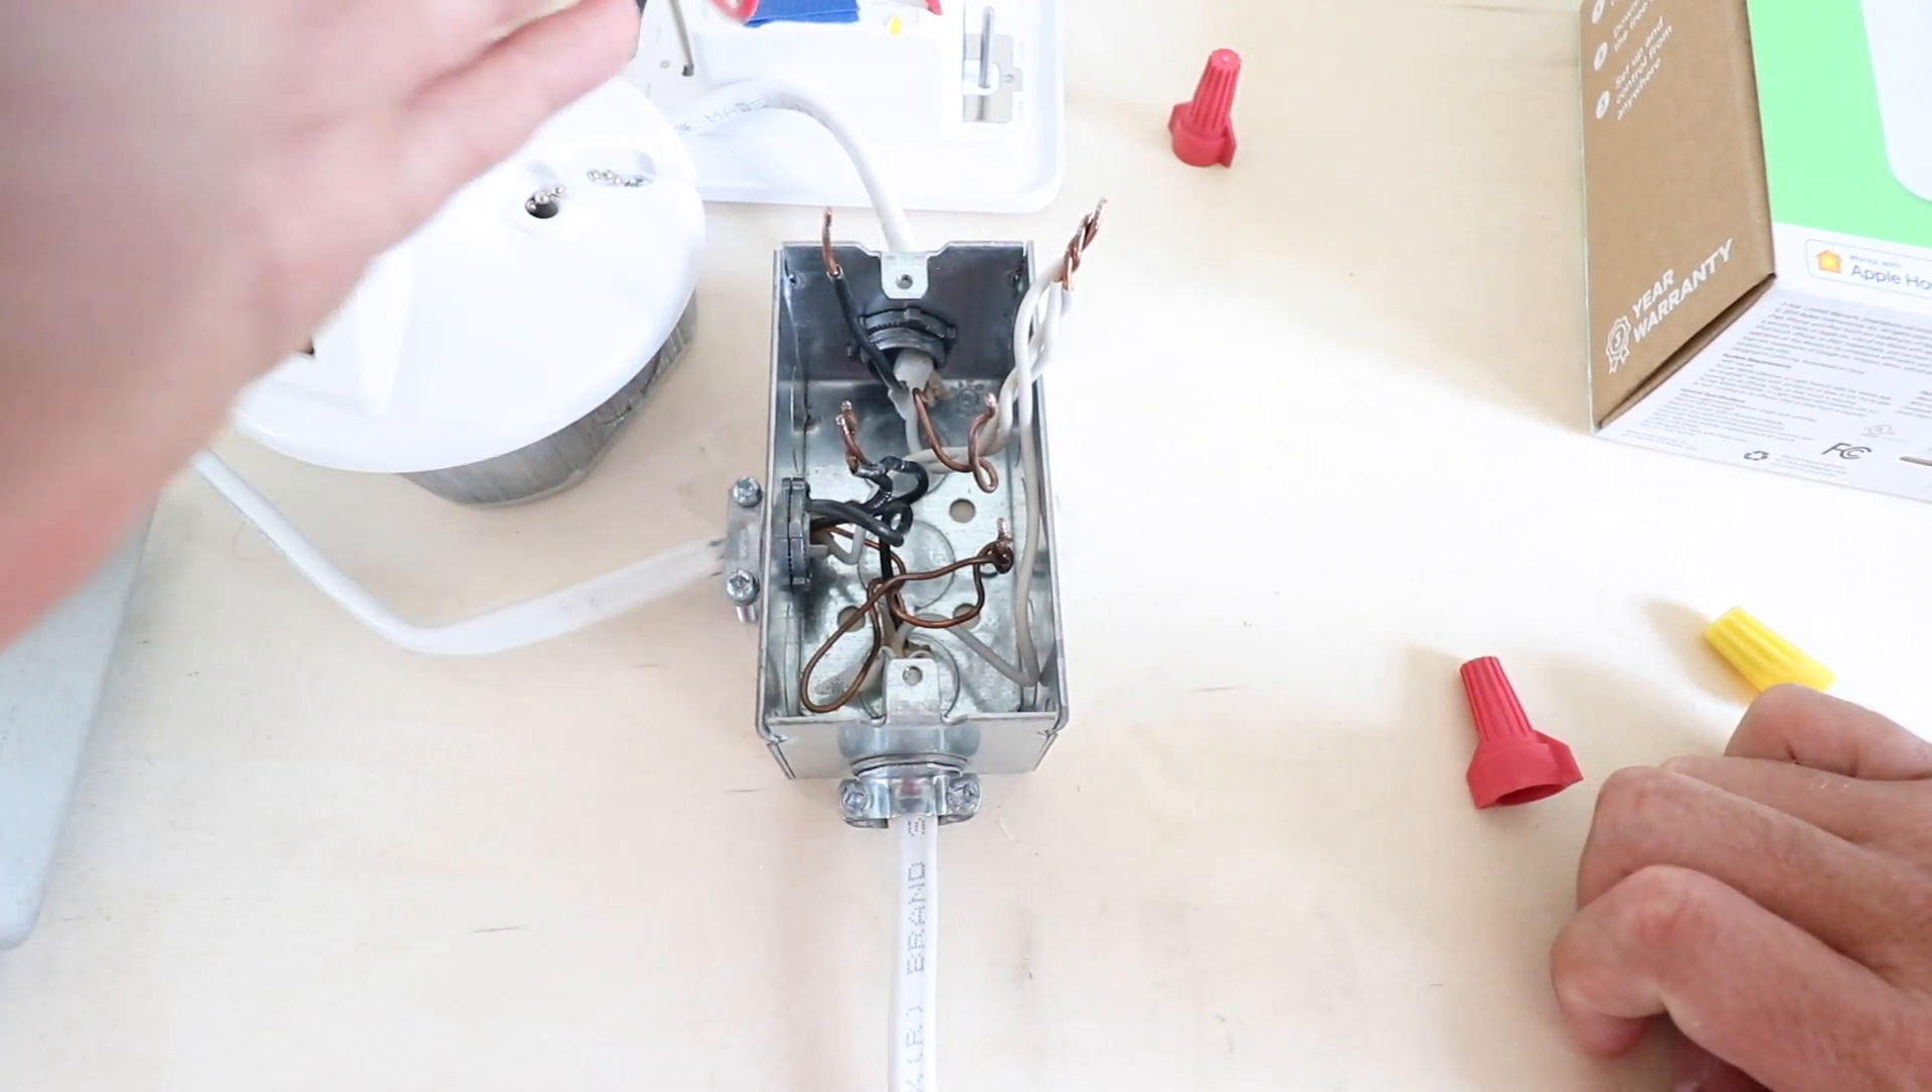We've got the old switch removed and now we have our wires exposed.